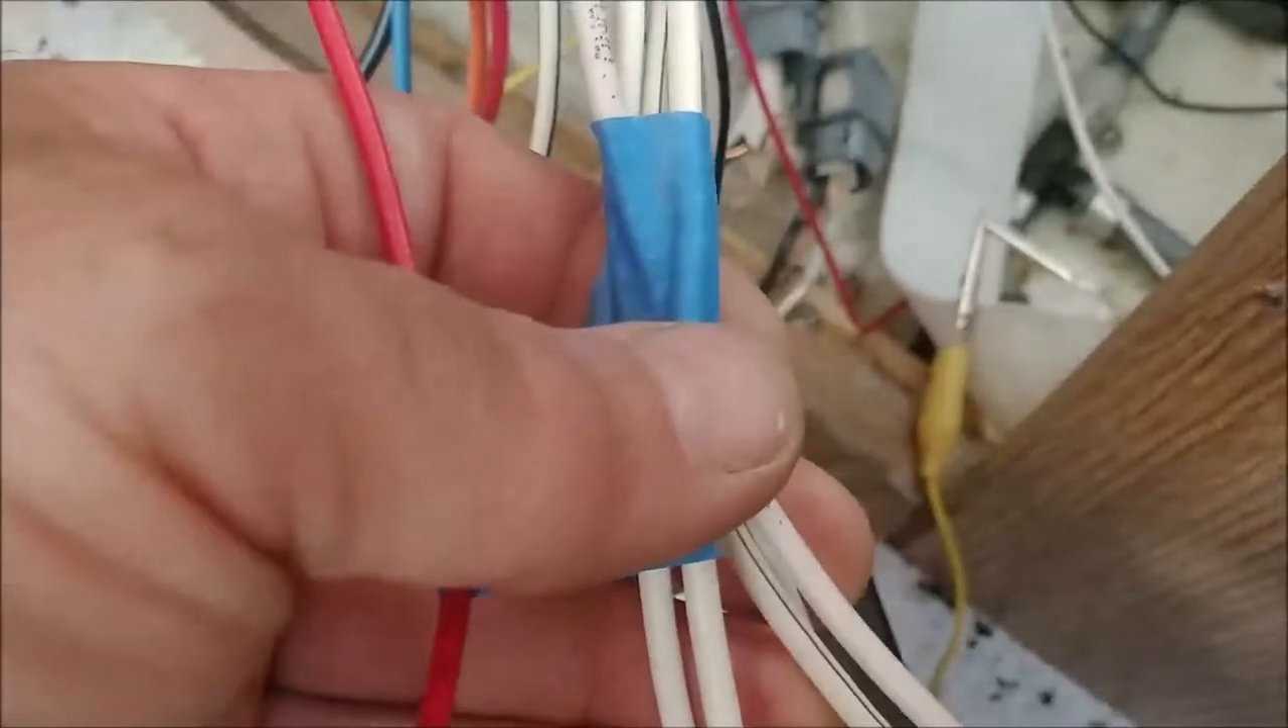I've also taped all my negatives together just to get them out of the way temporarily.